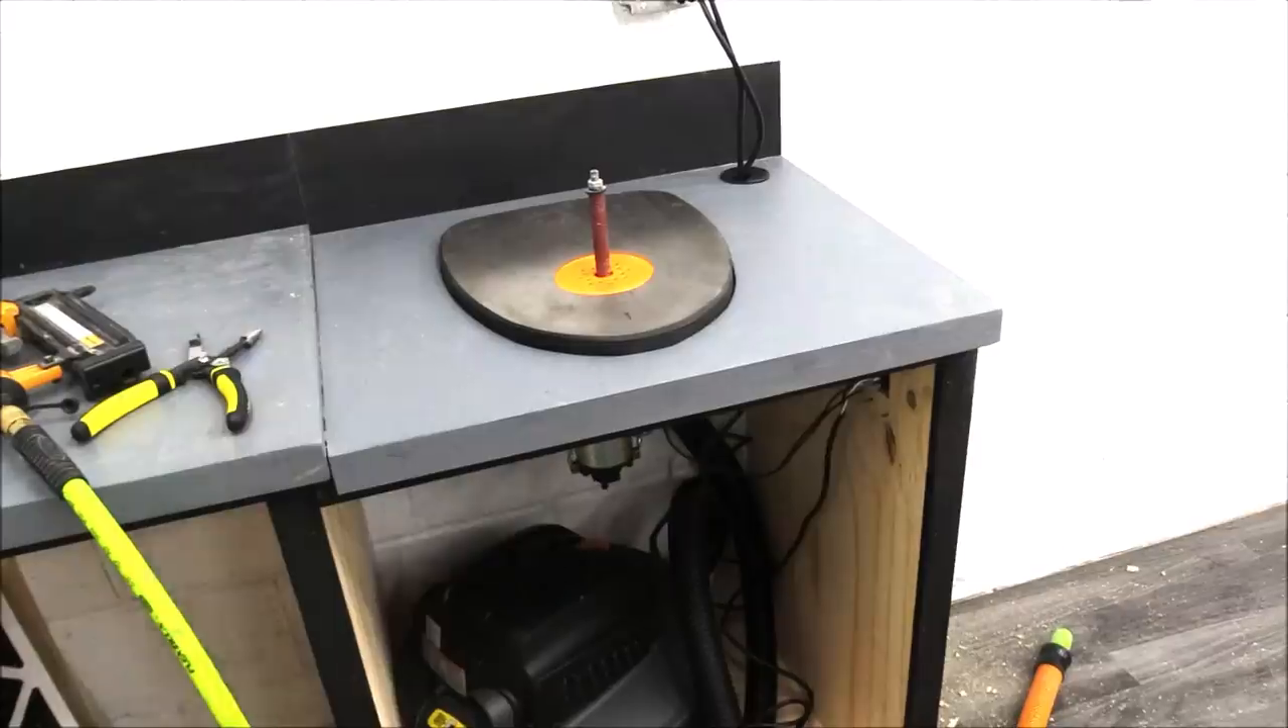Now I'm not going to put a door on yet.